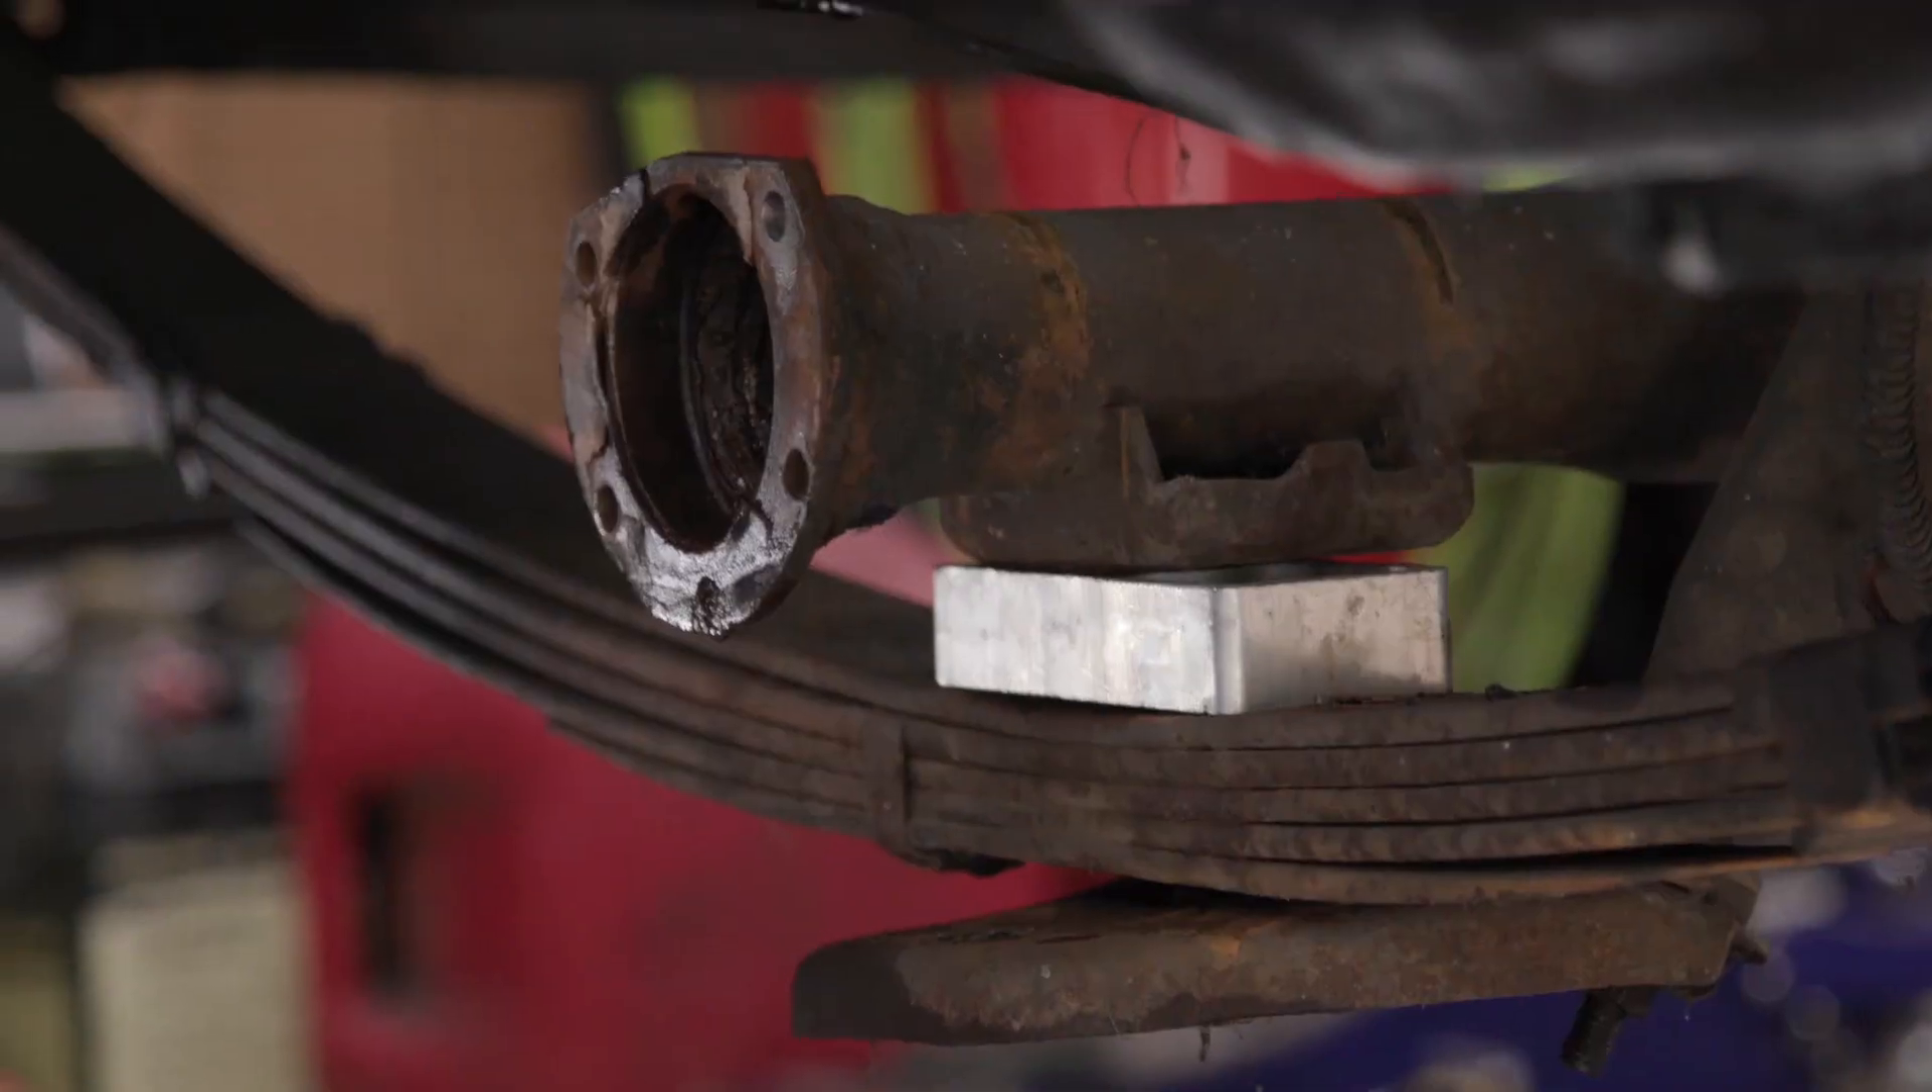Só faltam os grampos U novos para prender no lugar, mas é super simples.